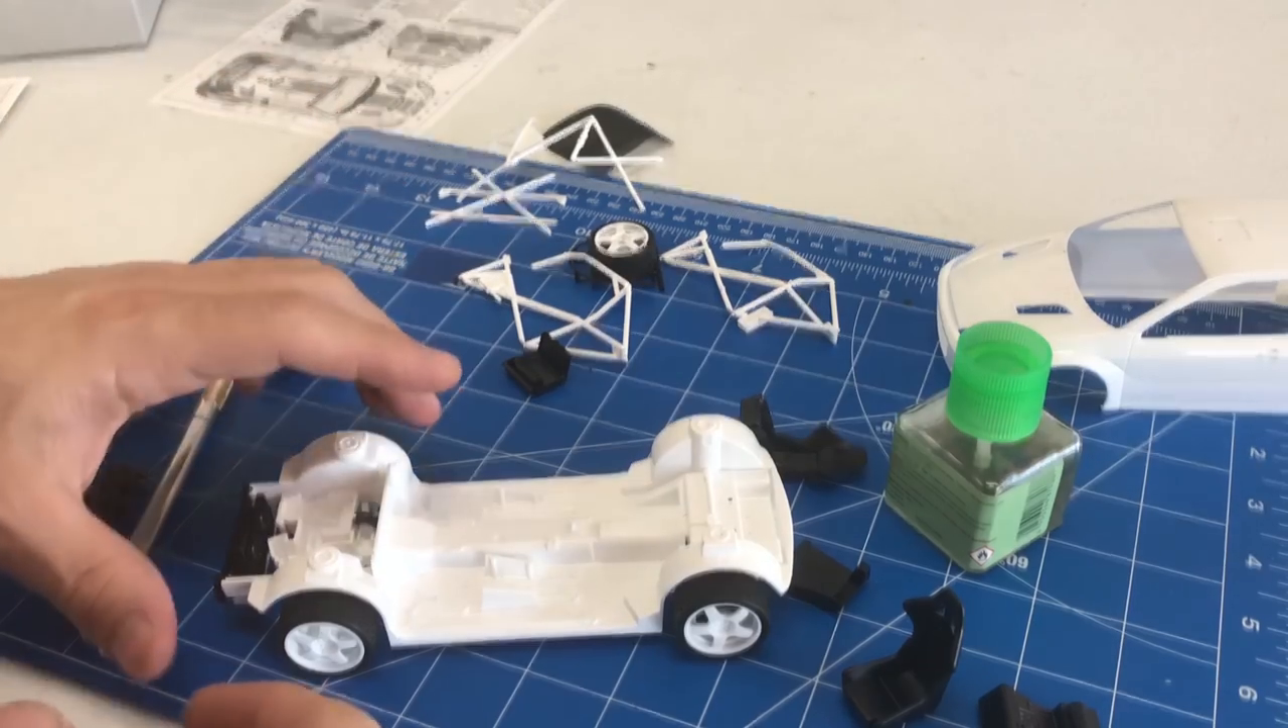So, we have the, the whole lower chassis assembled right now.